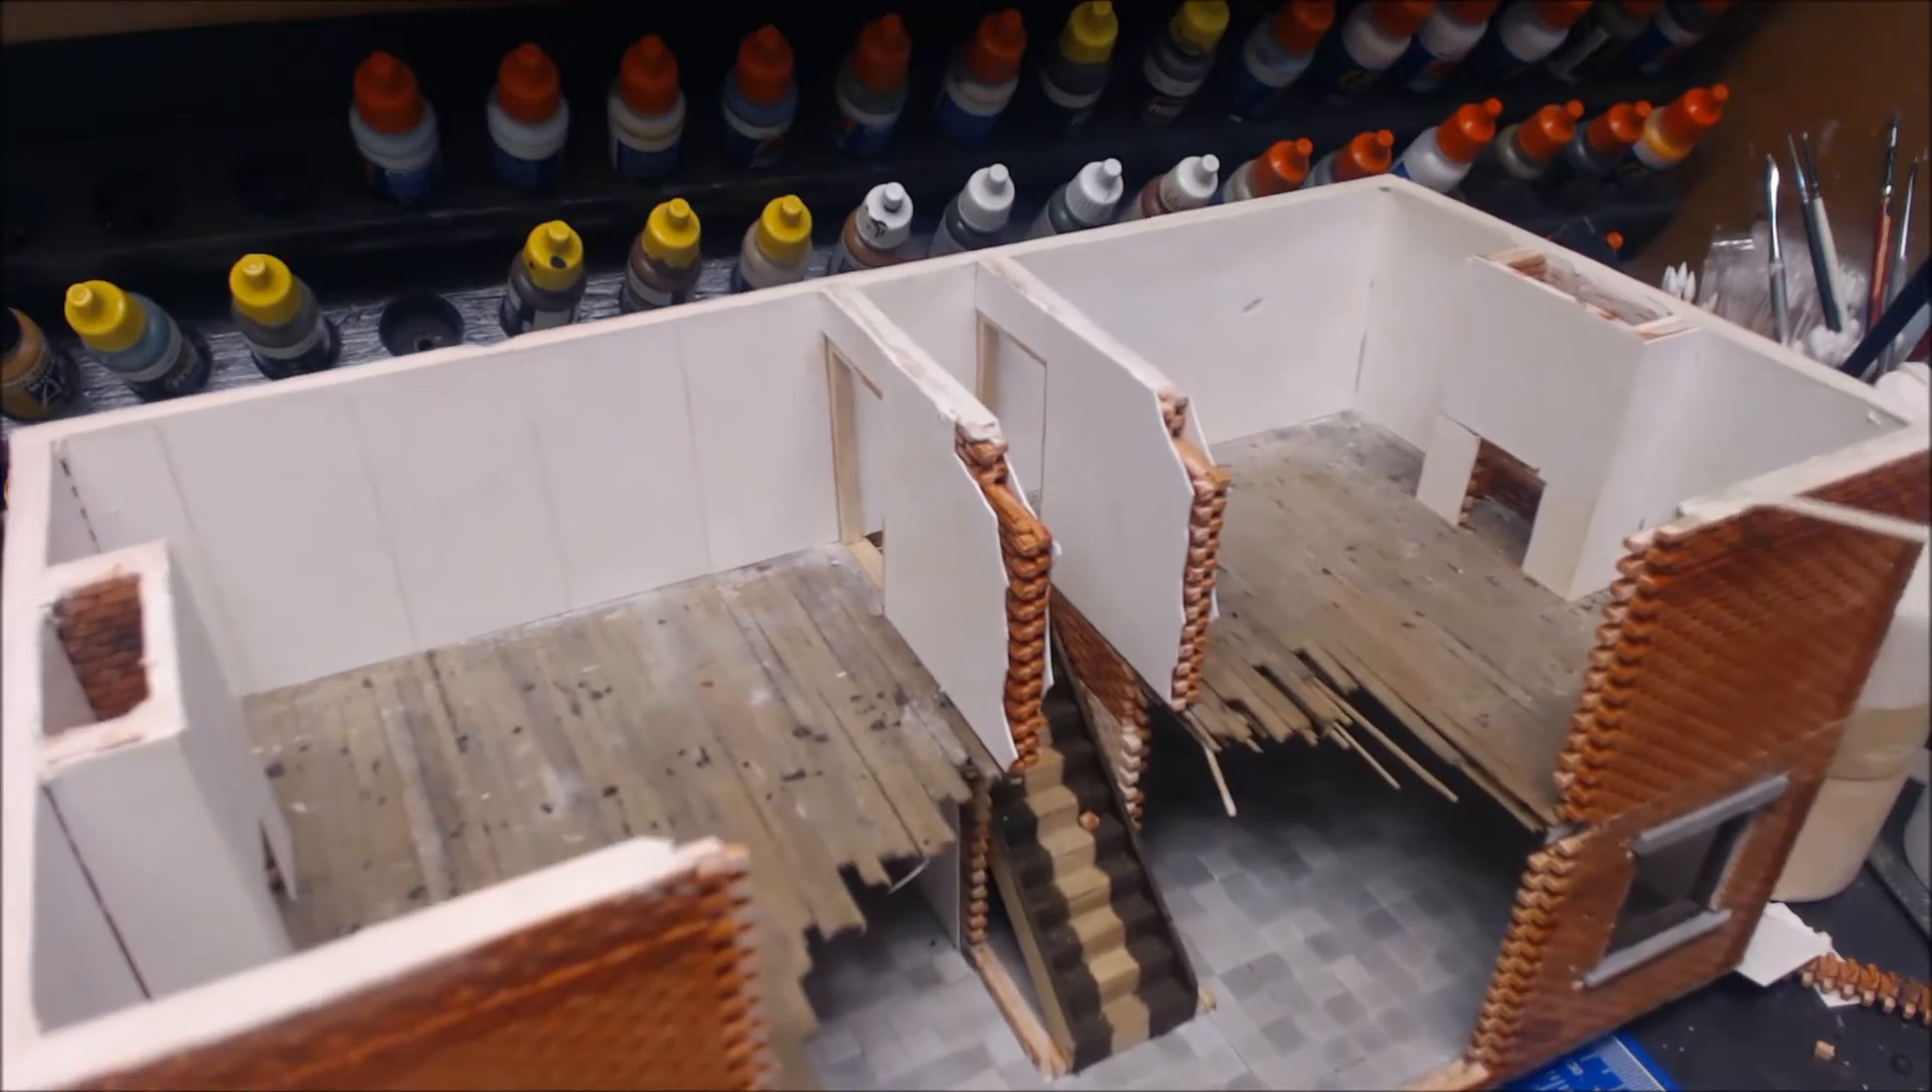All right that's another bit finished we've got all the plasterboard on as you can see in both rooms and in the stairwell as well.